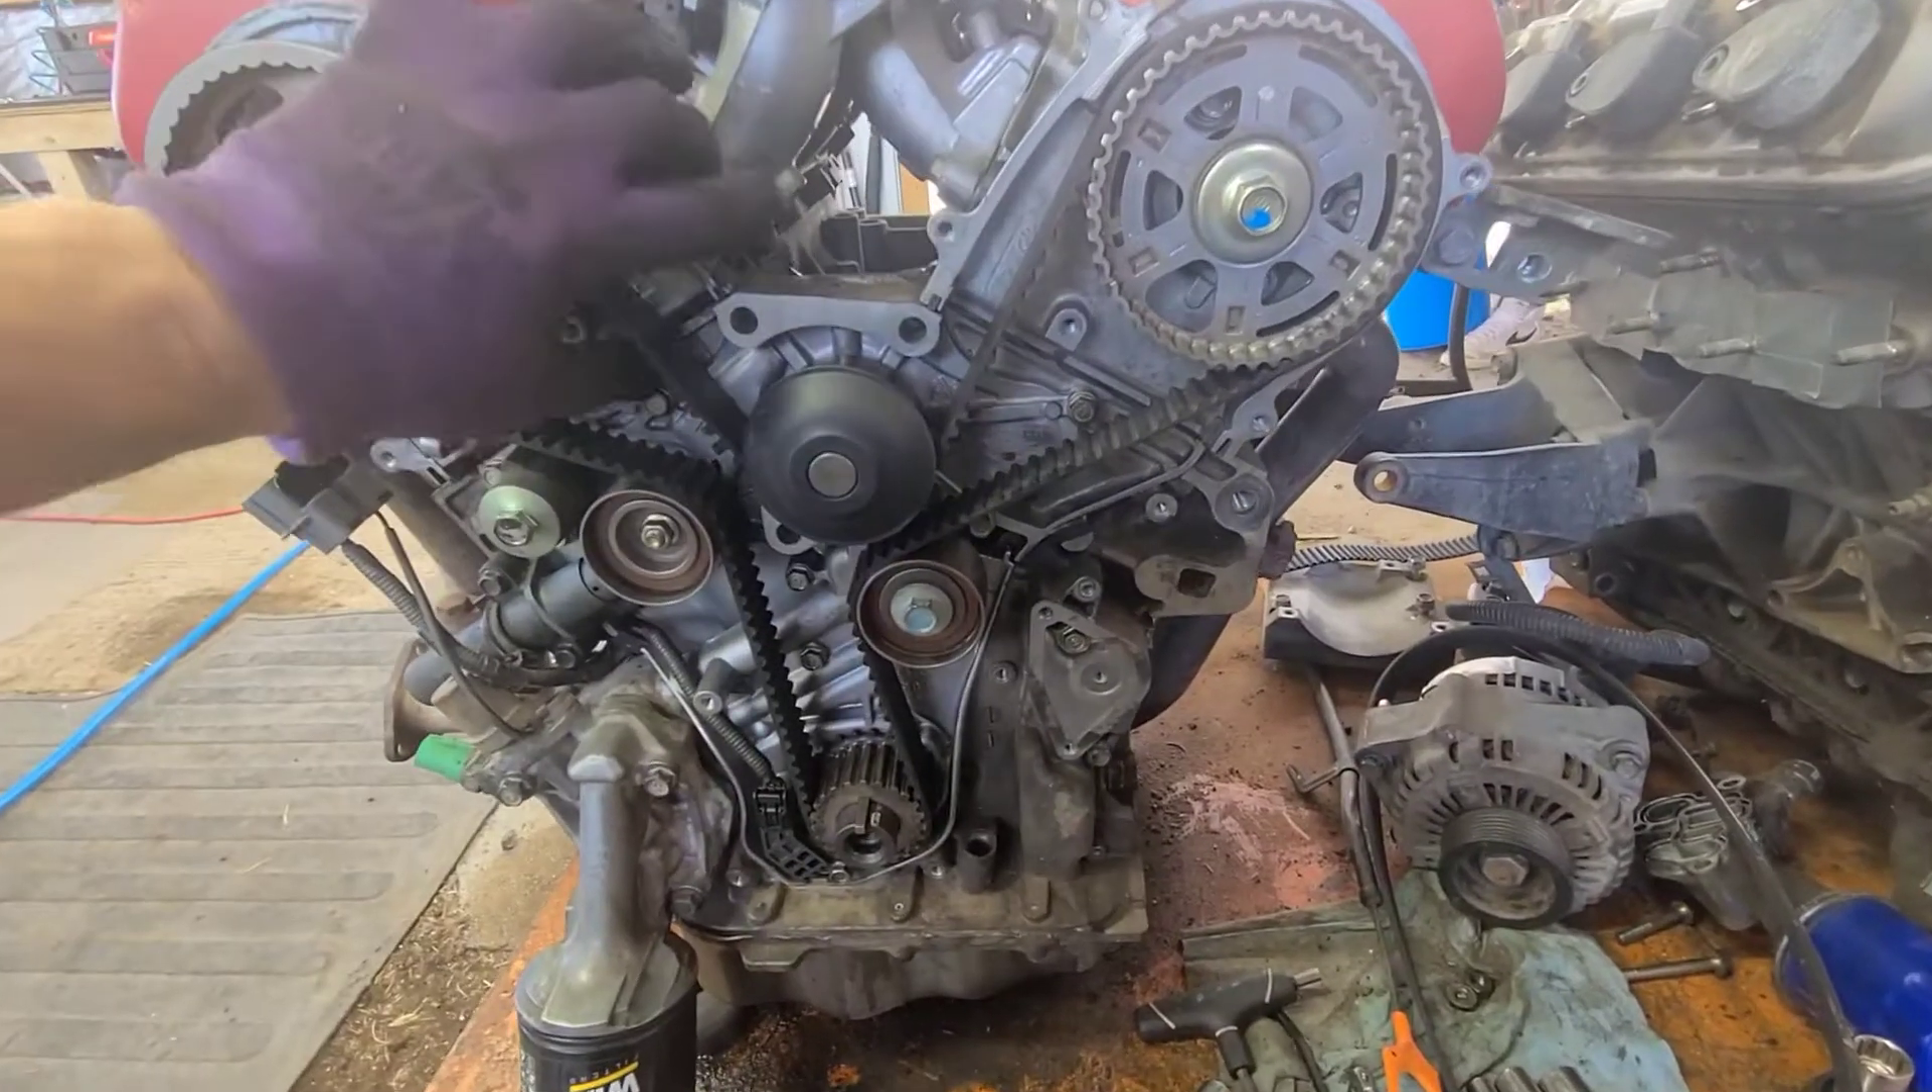That's it we got the timing belt on.